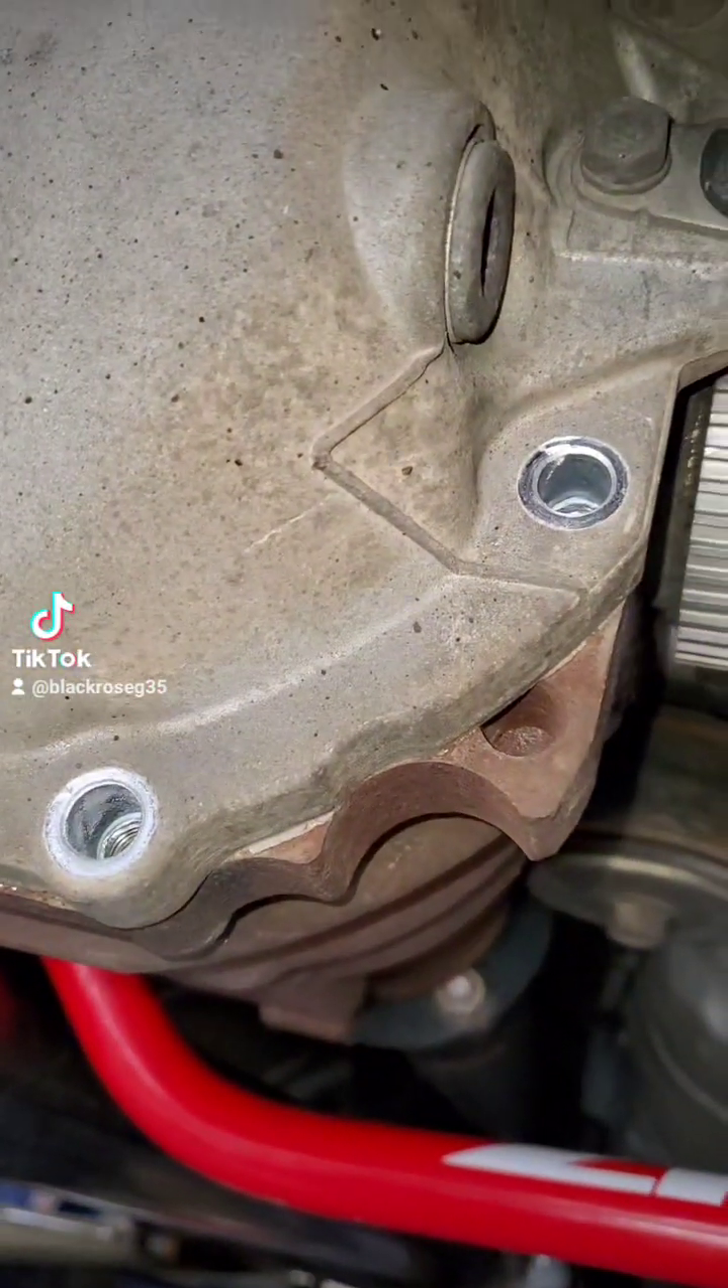We just took off two bolts off the diff.